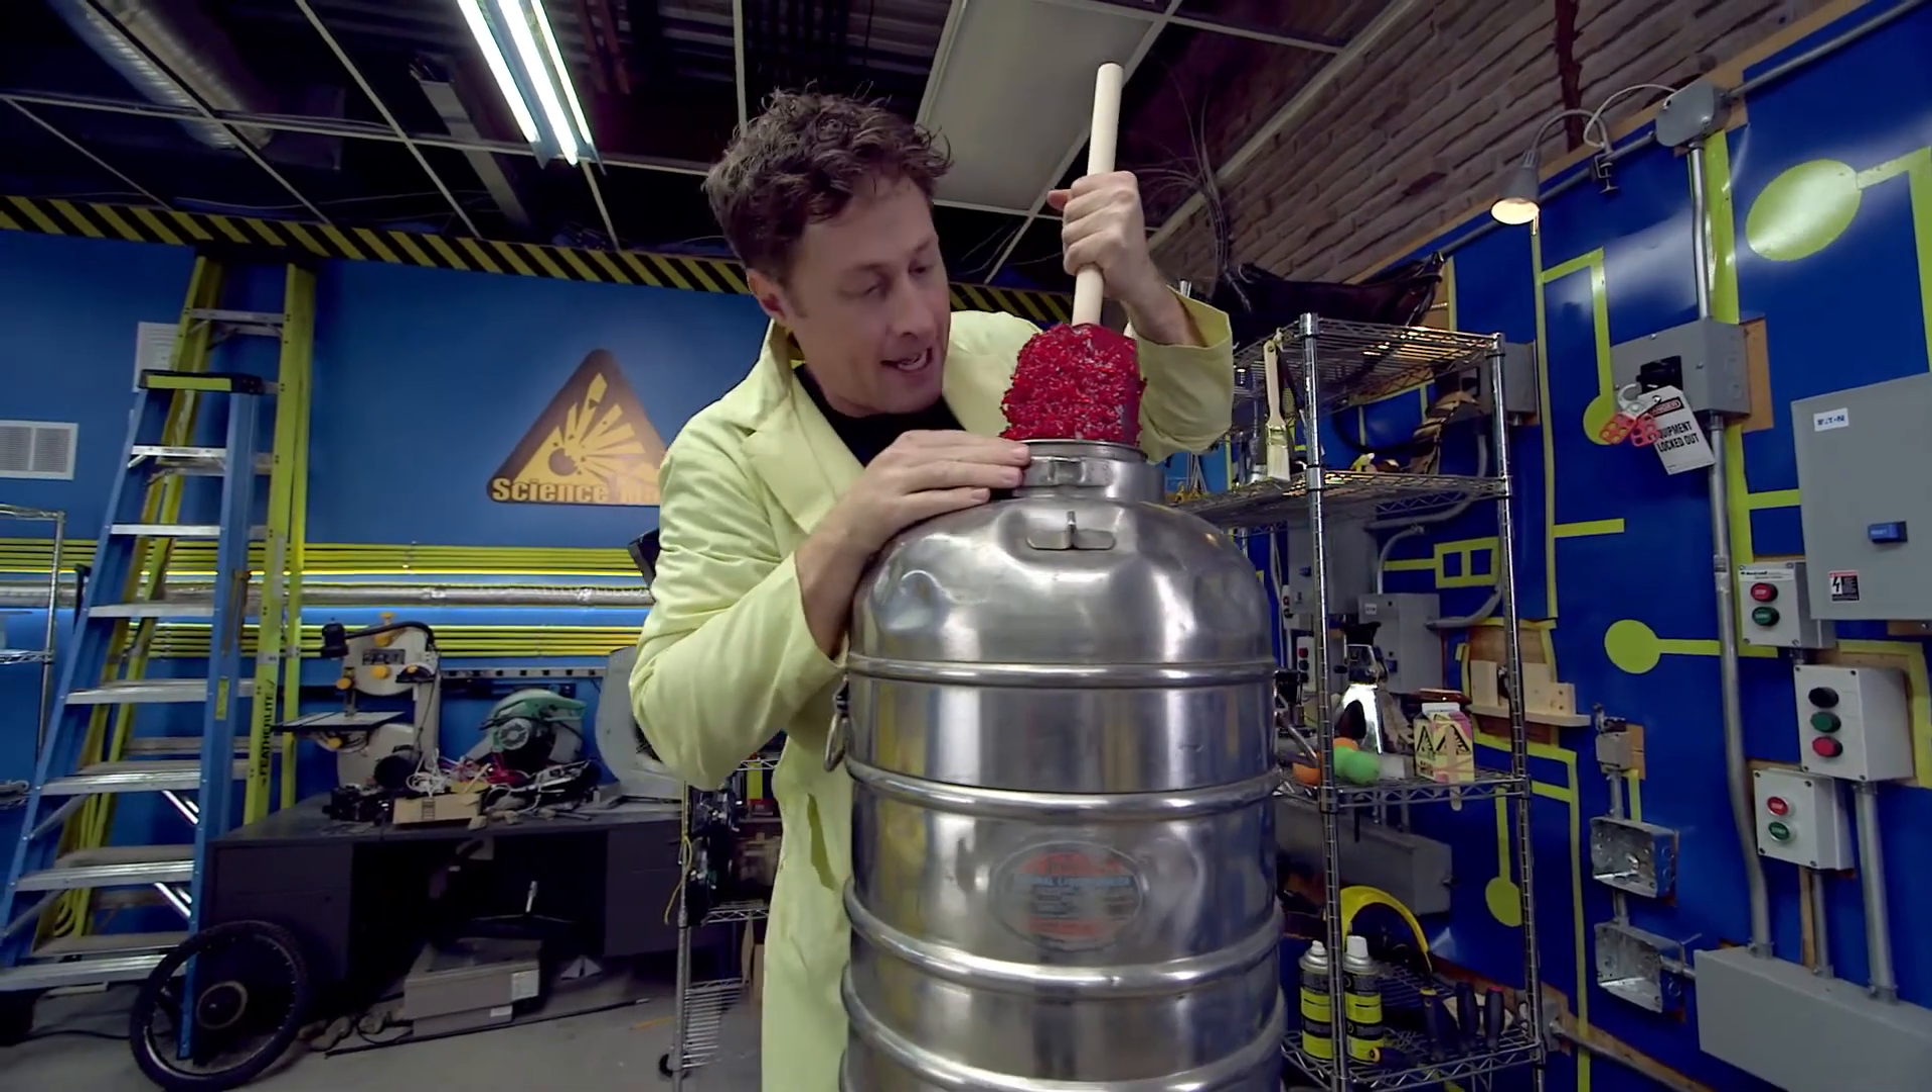But it's sort of getting a little bit too big to fit out the top of the container.